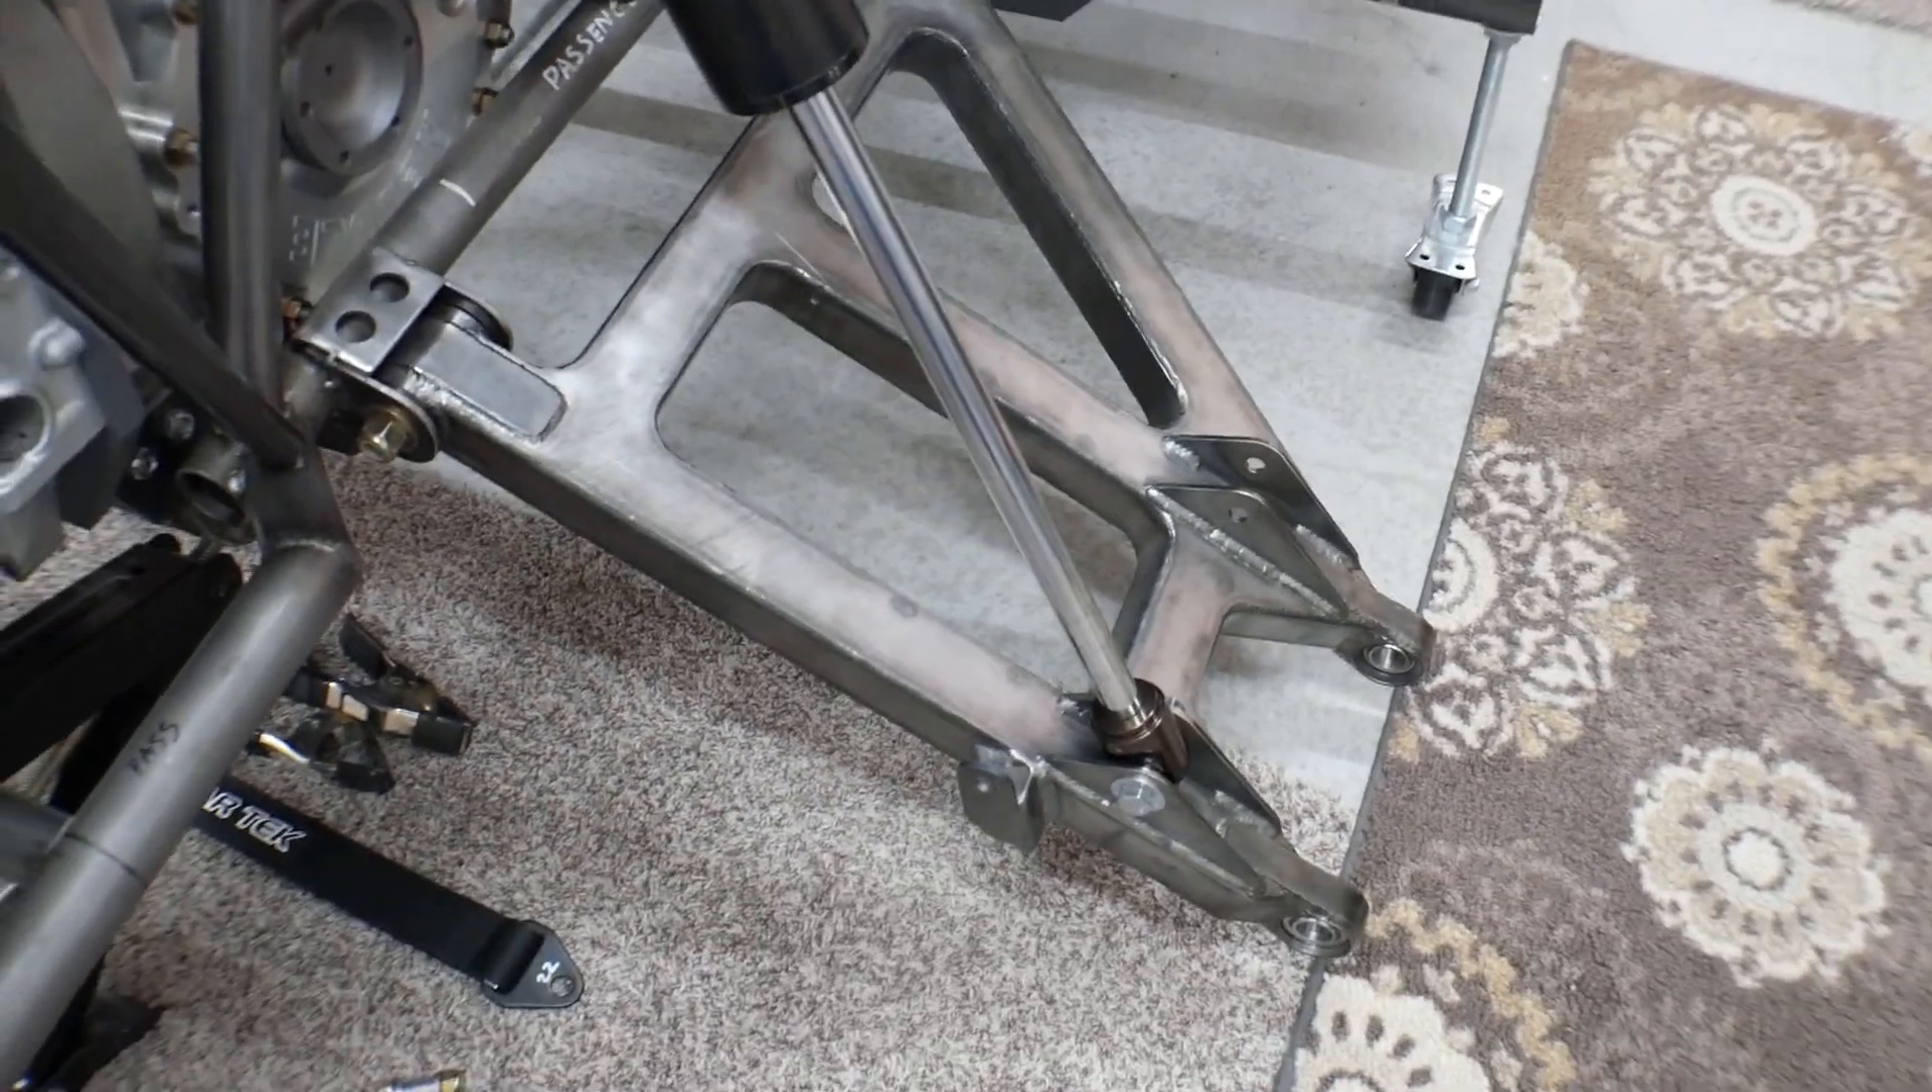Lower control arm is put back in place and it is at full droop.